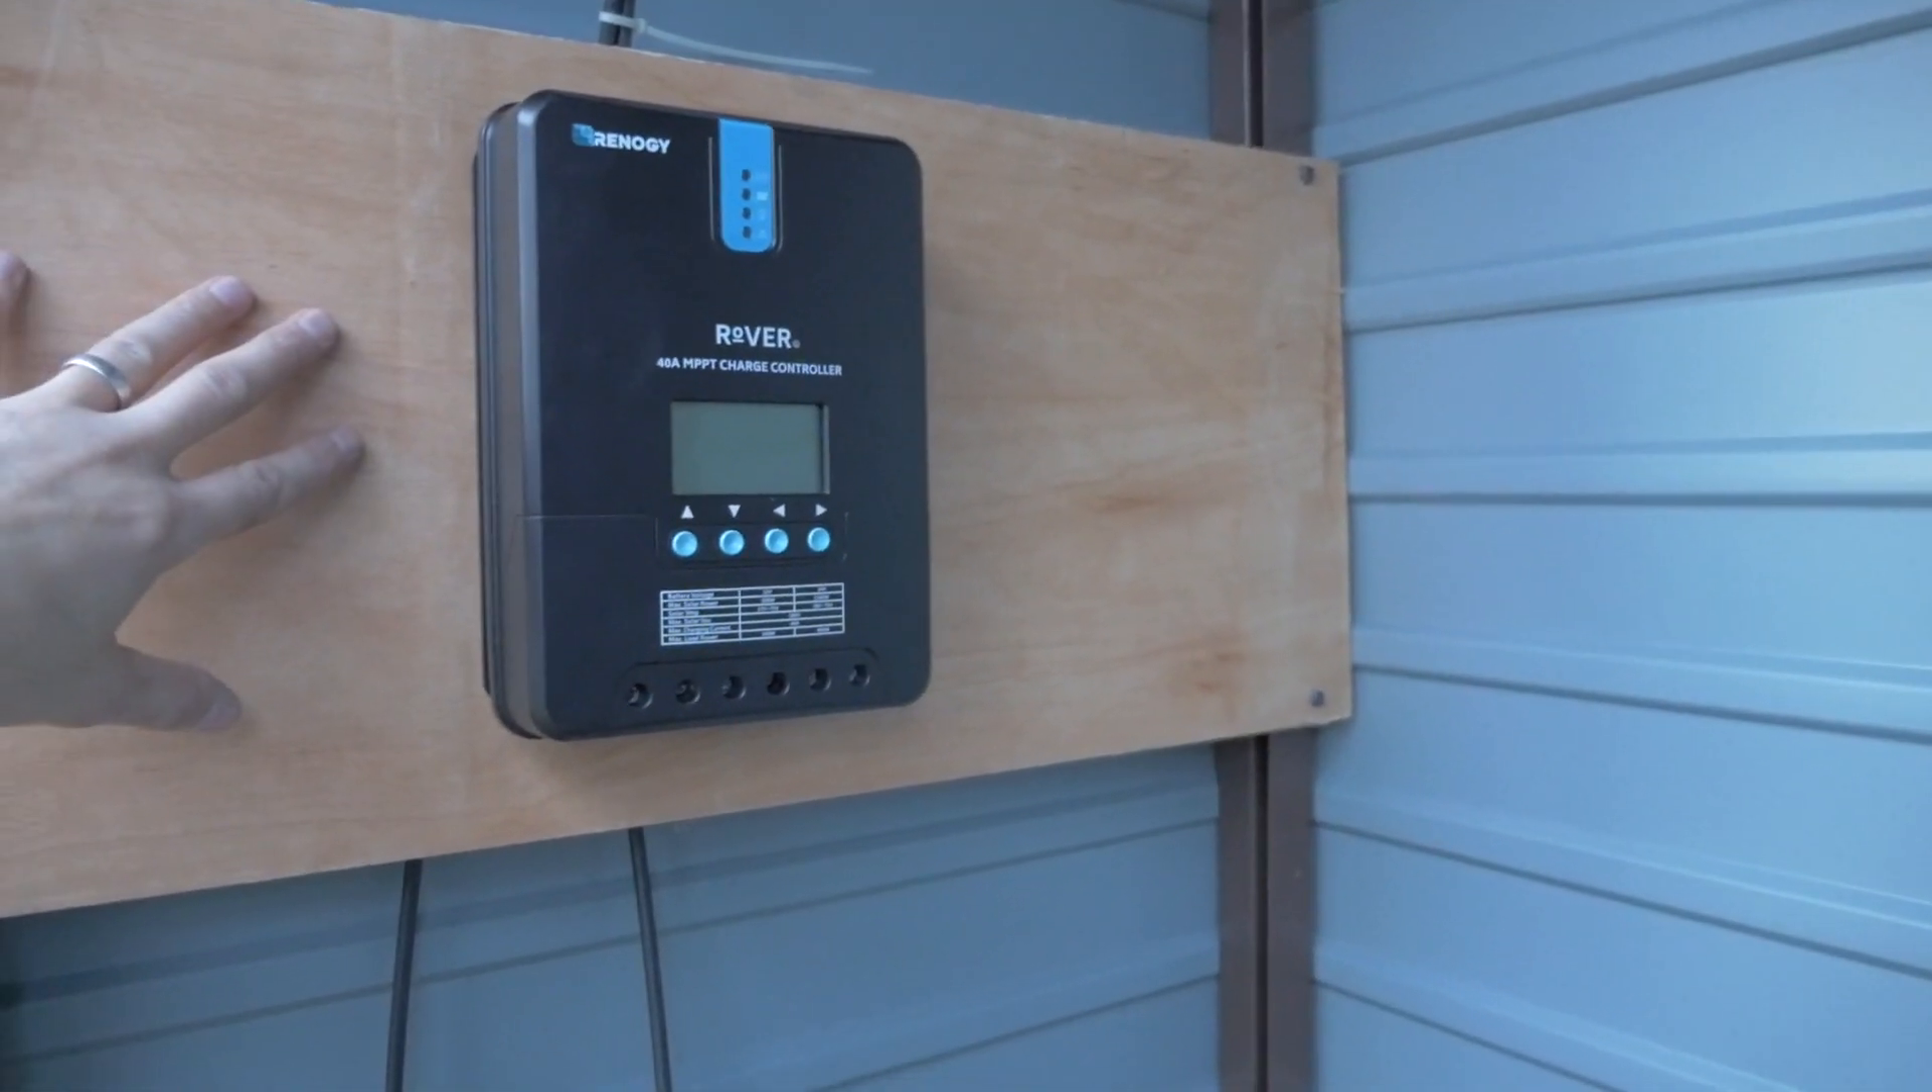Next phase guys, what we've done, we've put this board against the metal shed.